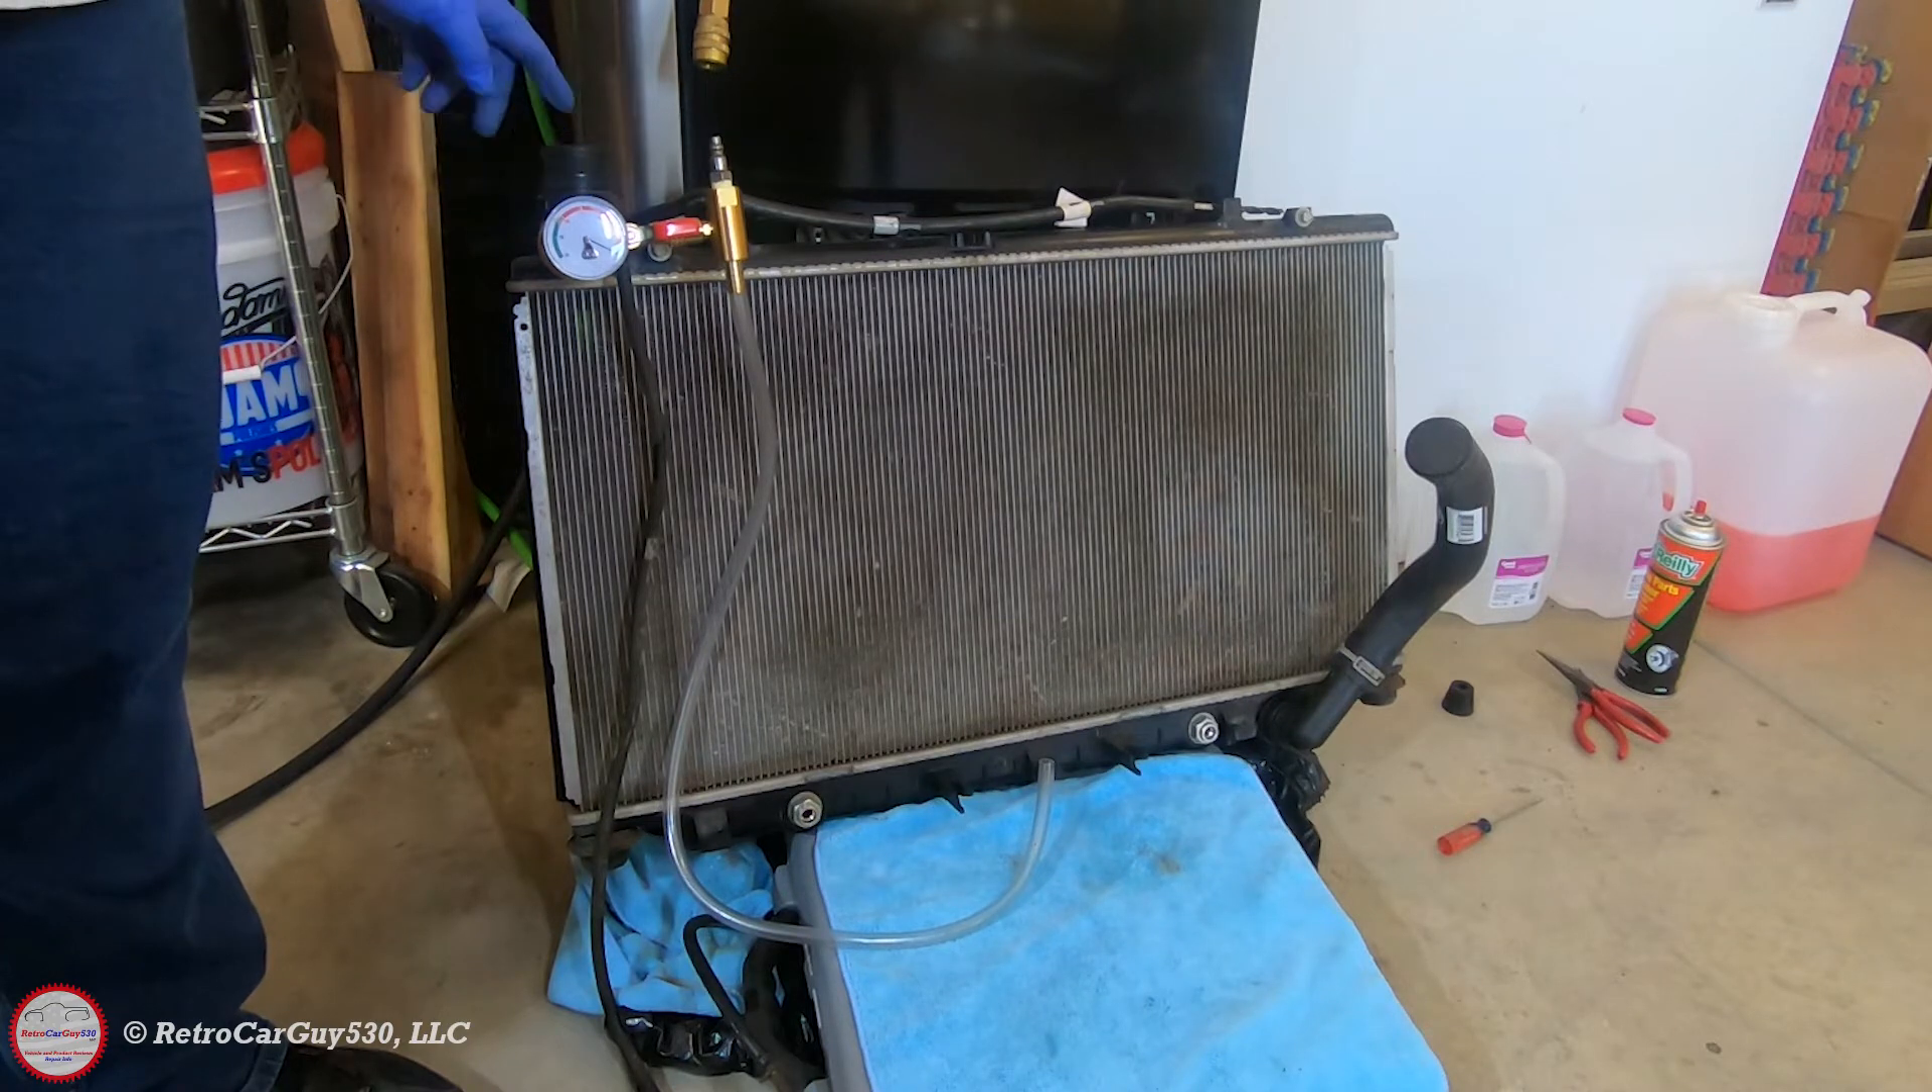And I have the gauge on the upper radiator hose area.